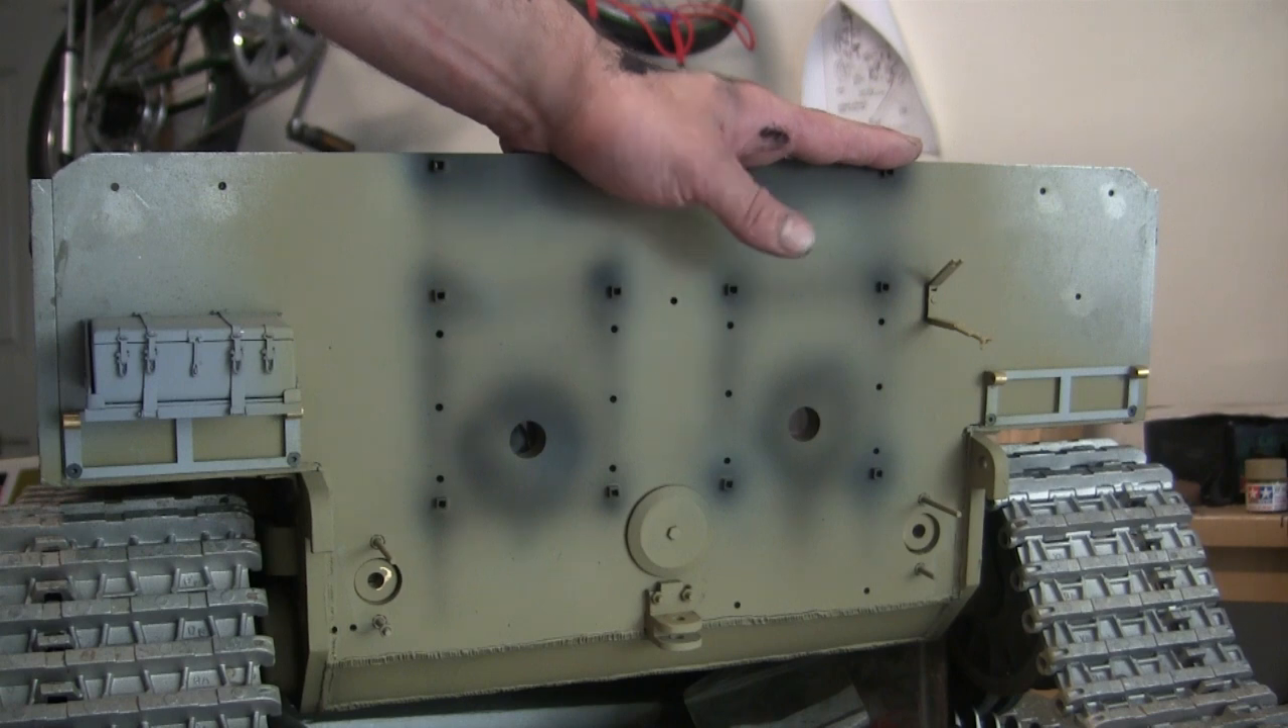And here's the rear plate of the model just before the installation of the exhaust manifold system.